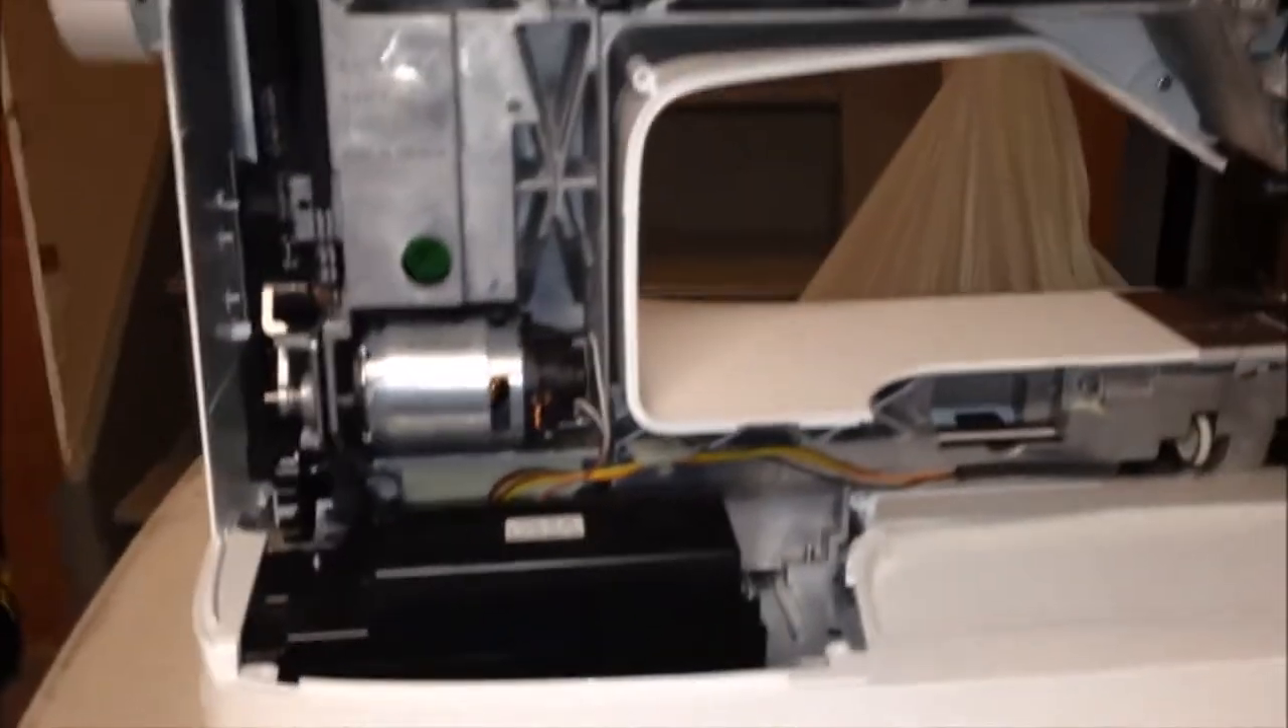Let me just take off the top. And that reveals the inside of the unit.